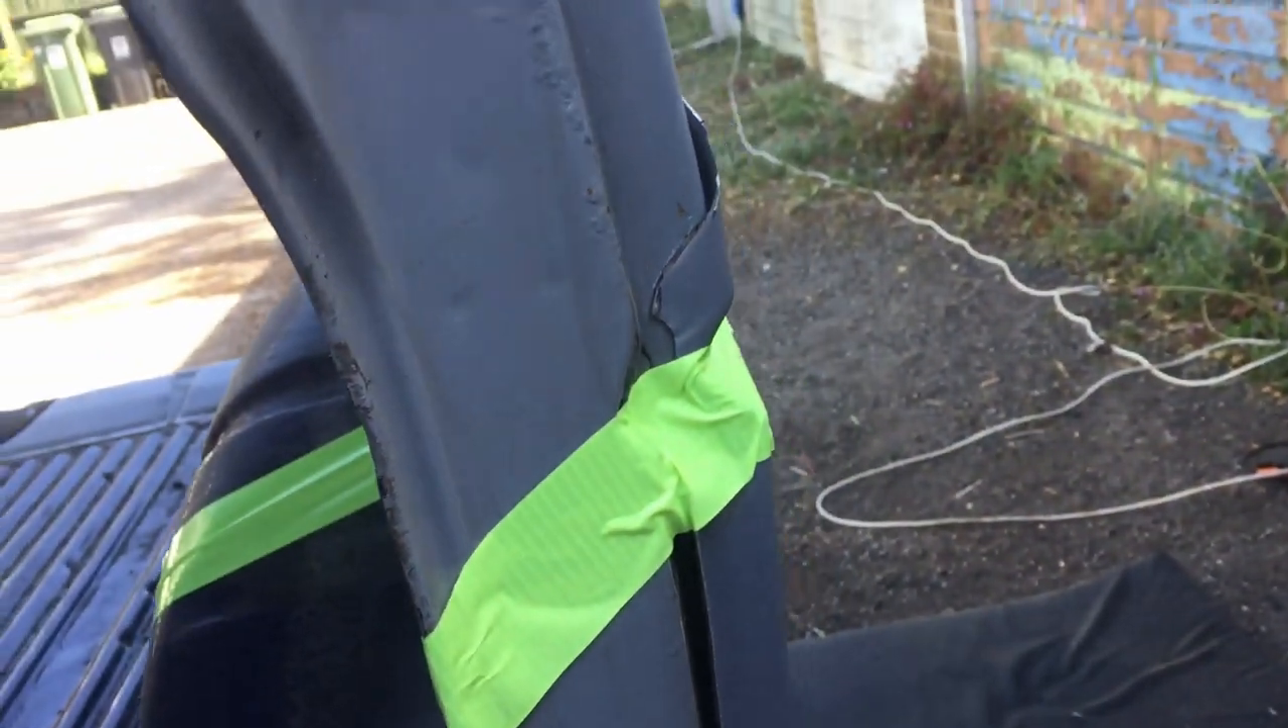These panels do not fit perfectly.